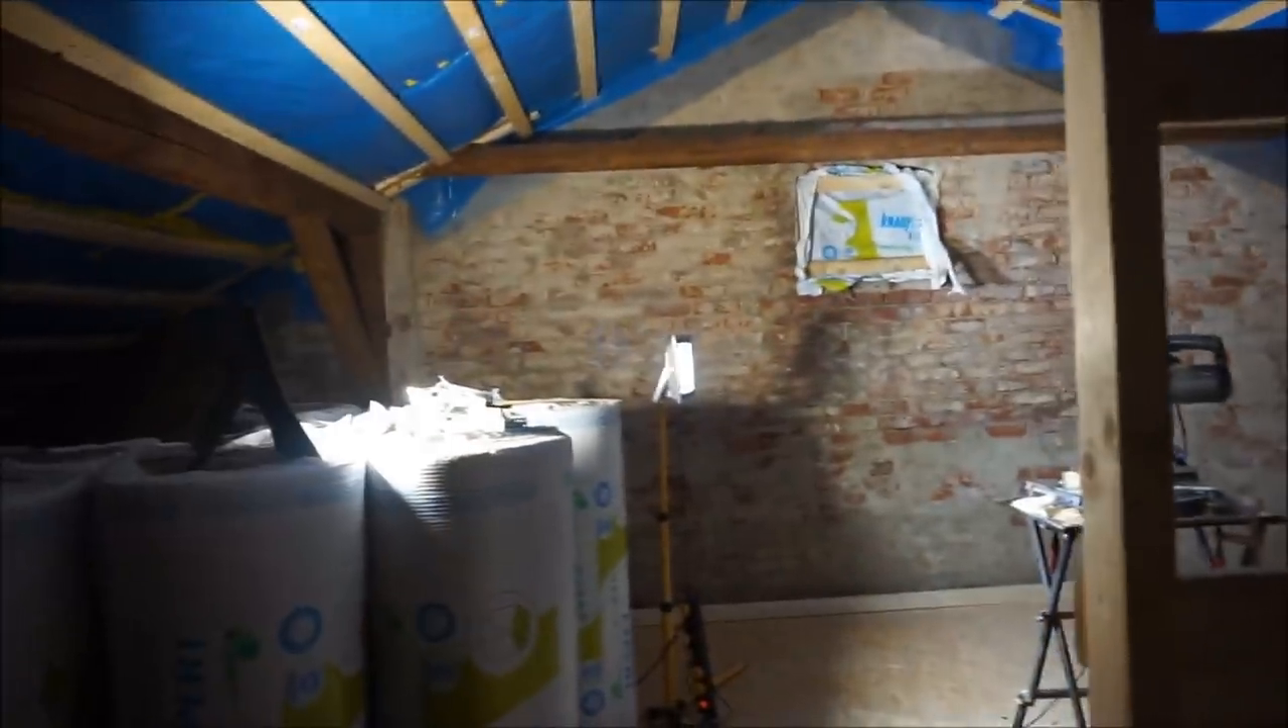Und die Außenwand, die muss noch verkleidet werden.